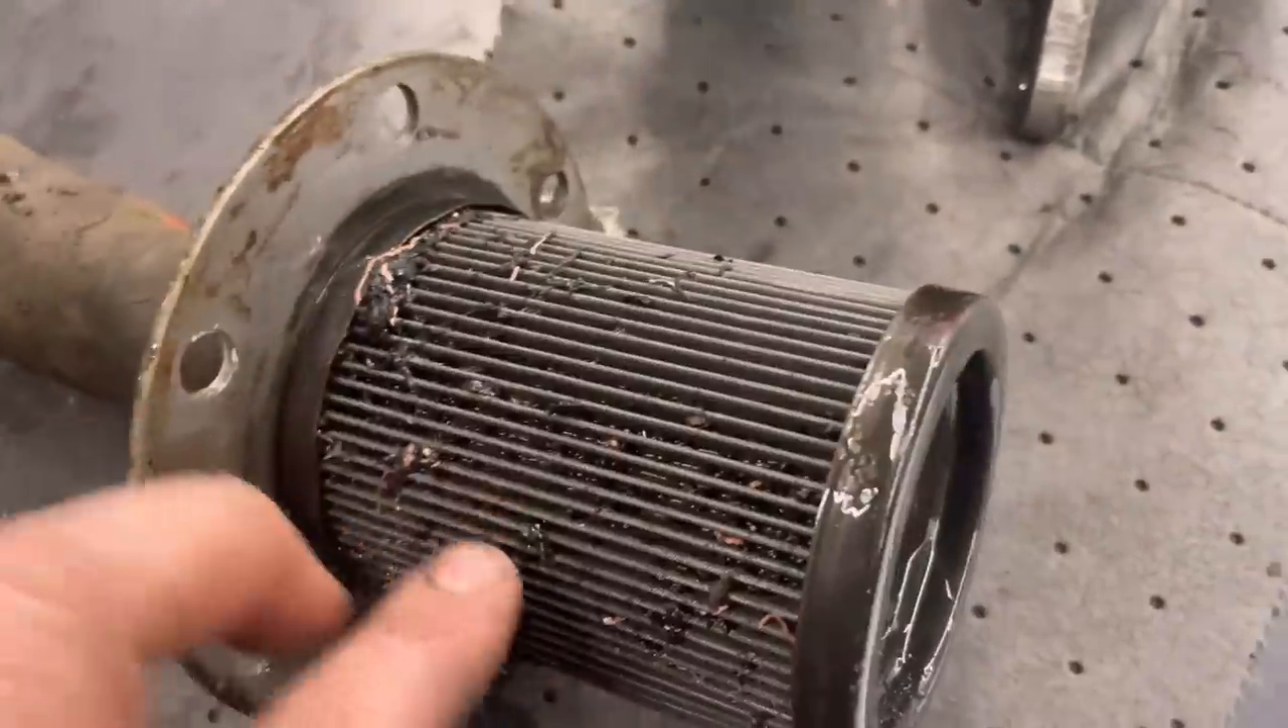Alright, Kevin just pulled the suction screen hose out from way down in the depths of the transmission.